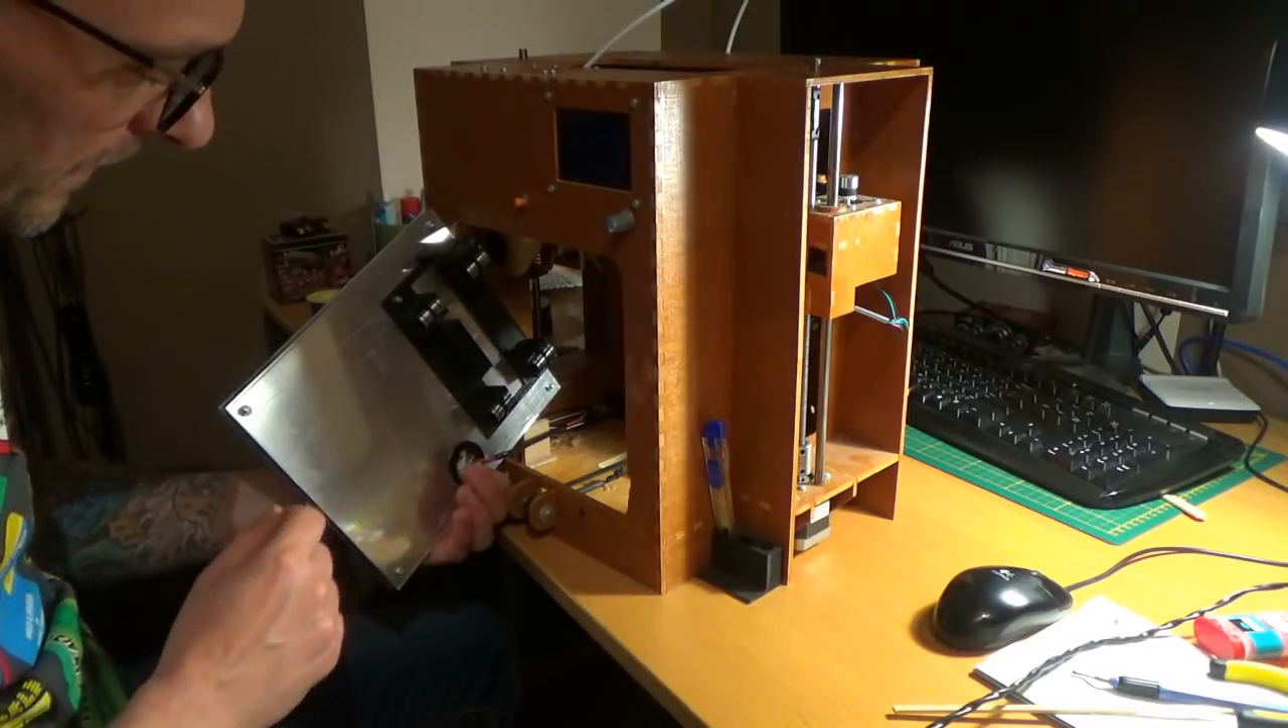Dus ik heb nu hier die aluminium onderplaat. Met daarop het nieuwe wagentje.